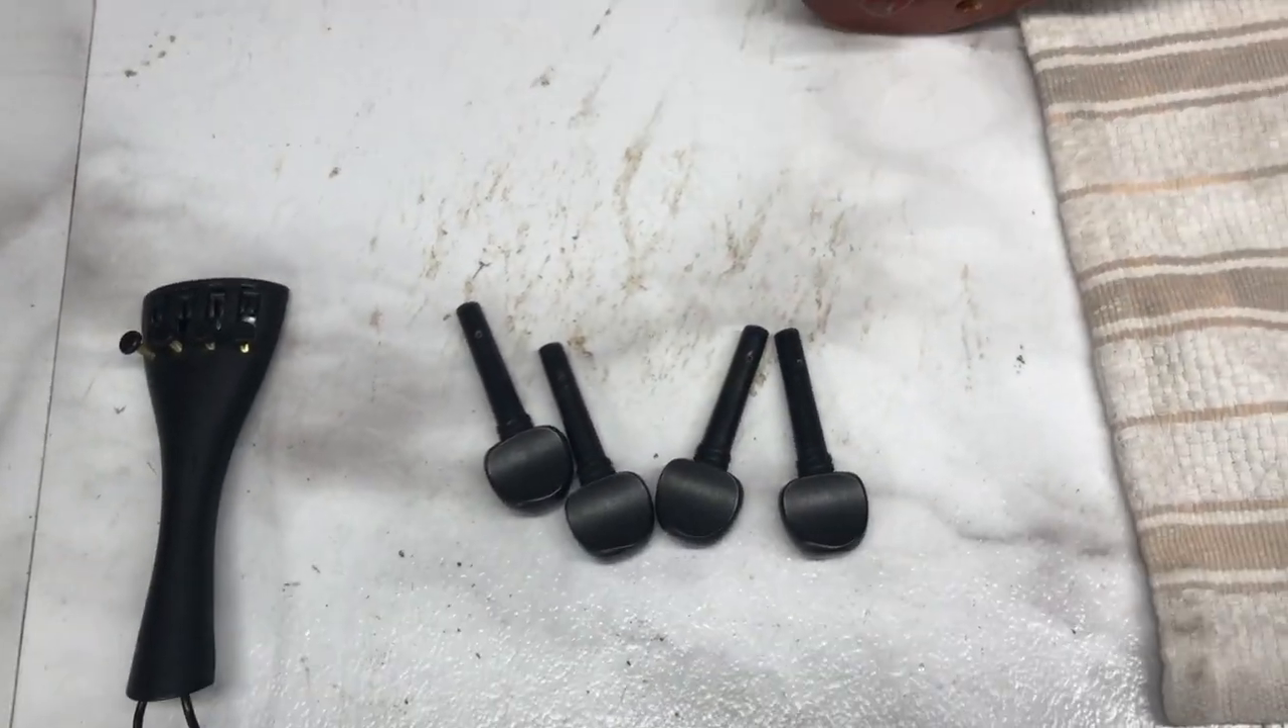Everything is taken apart the tuning pegs are here to be used later.